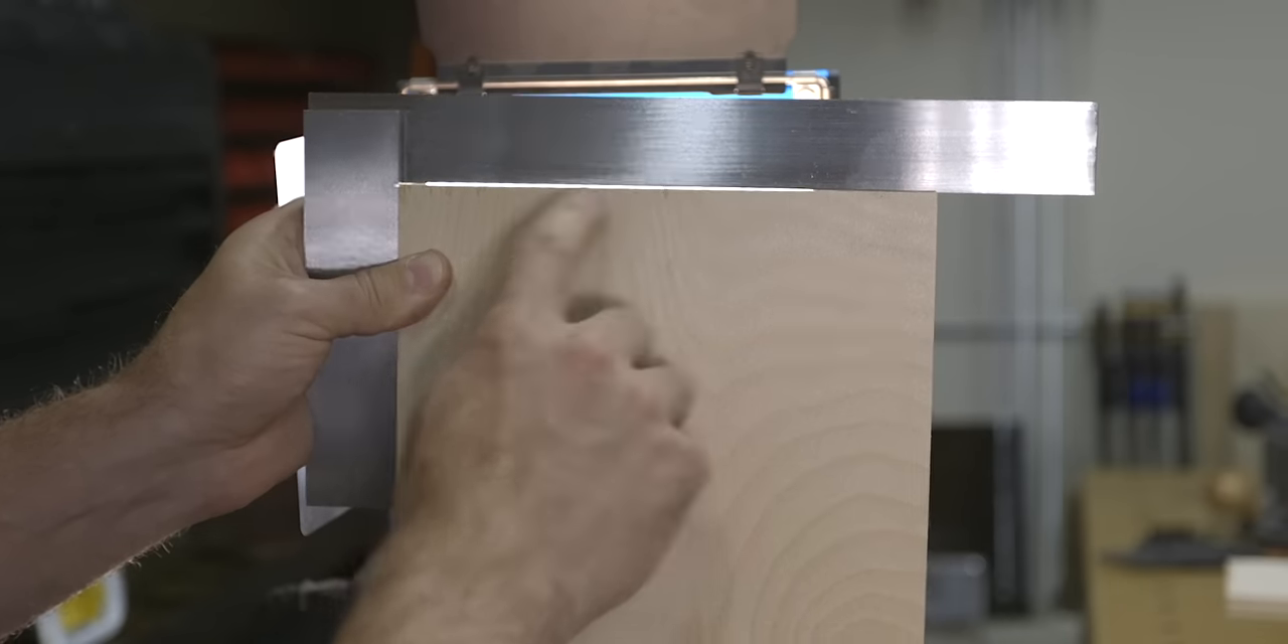This cut is looking pretty good but I do see a bit of light coming through on one end.